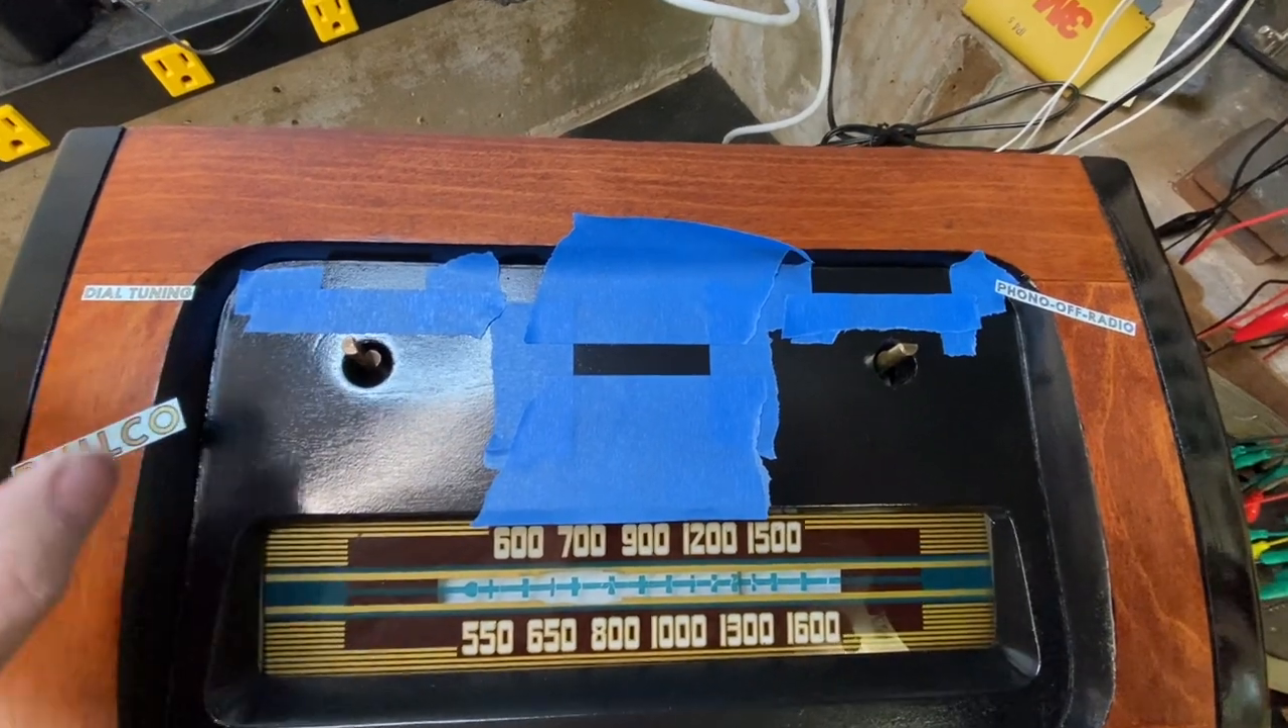I'm about to put in the decals. I went ahead. And laid them on there.